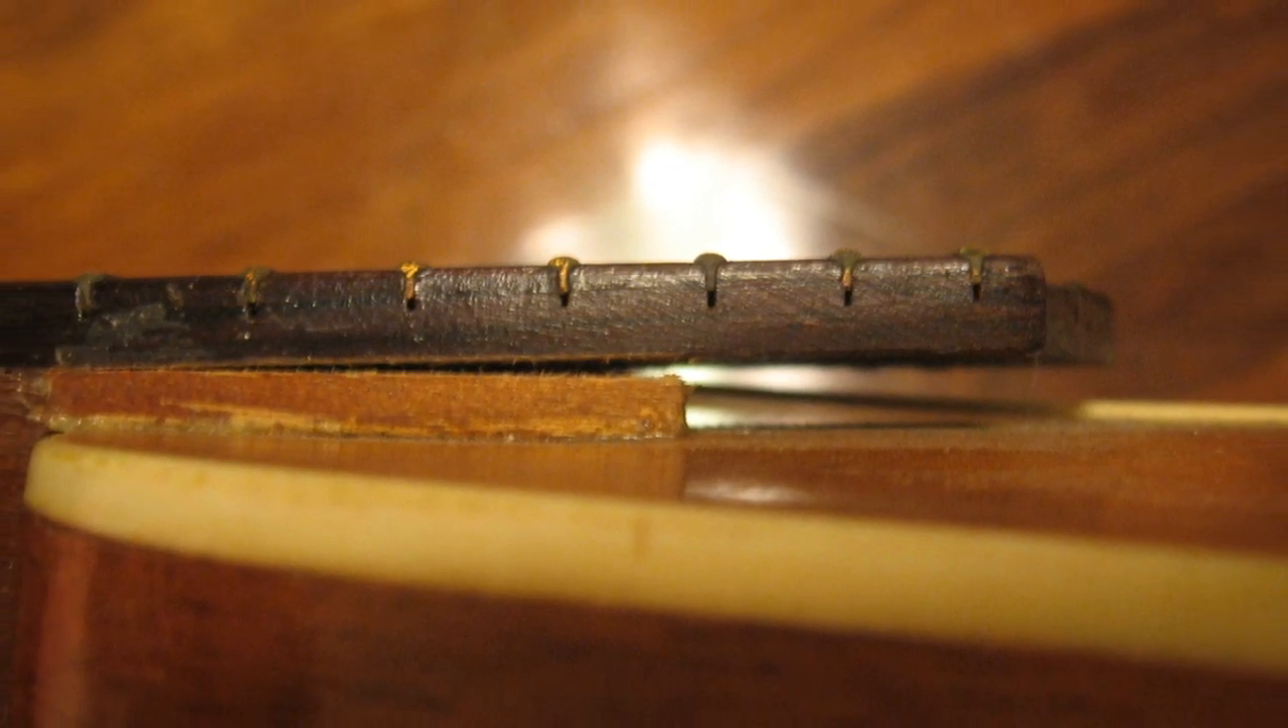The fretboard was curling up at the body and detaching from the neck.